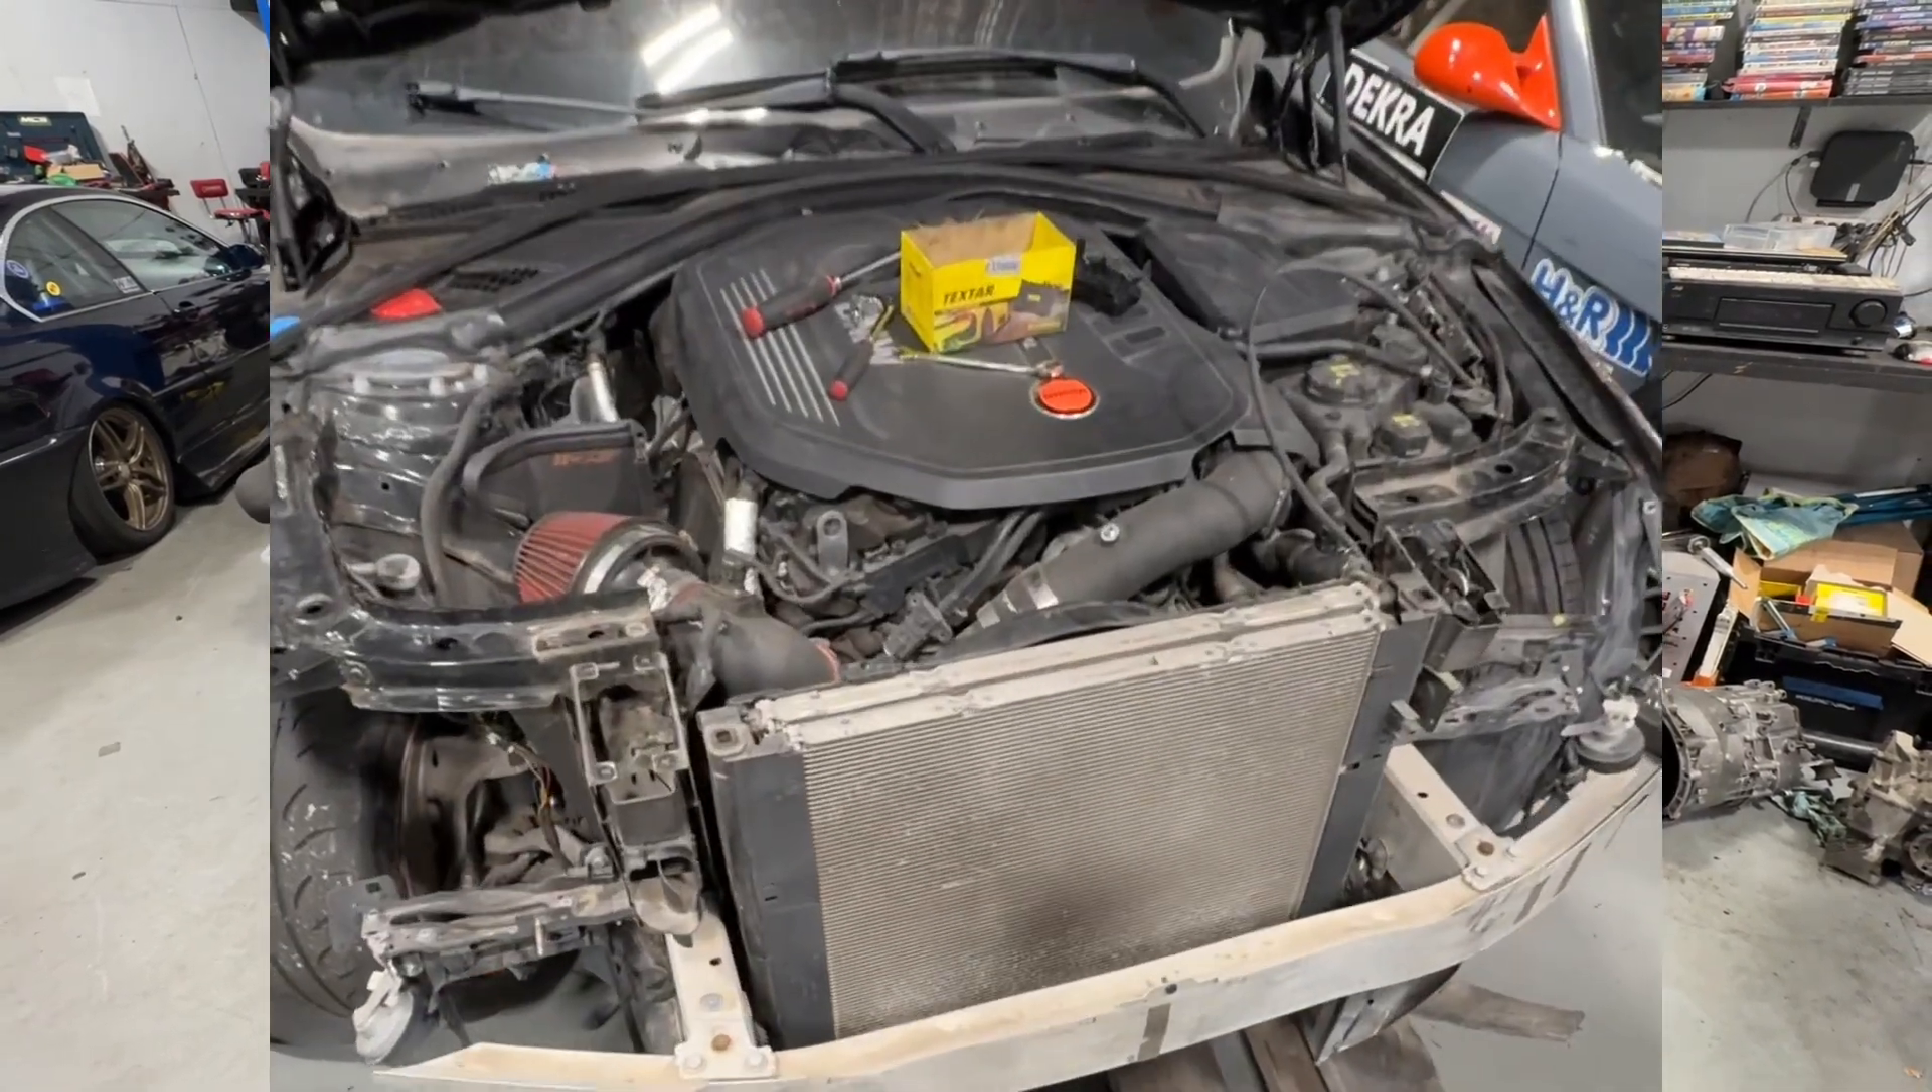So we pulled the whole front clip off, got a sense of some more of the cooling system and how that works.